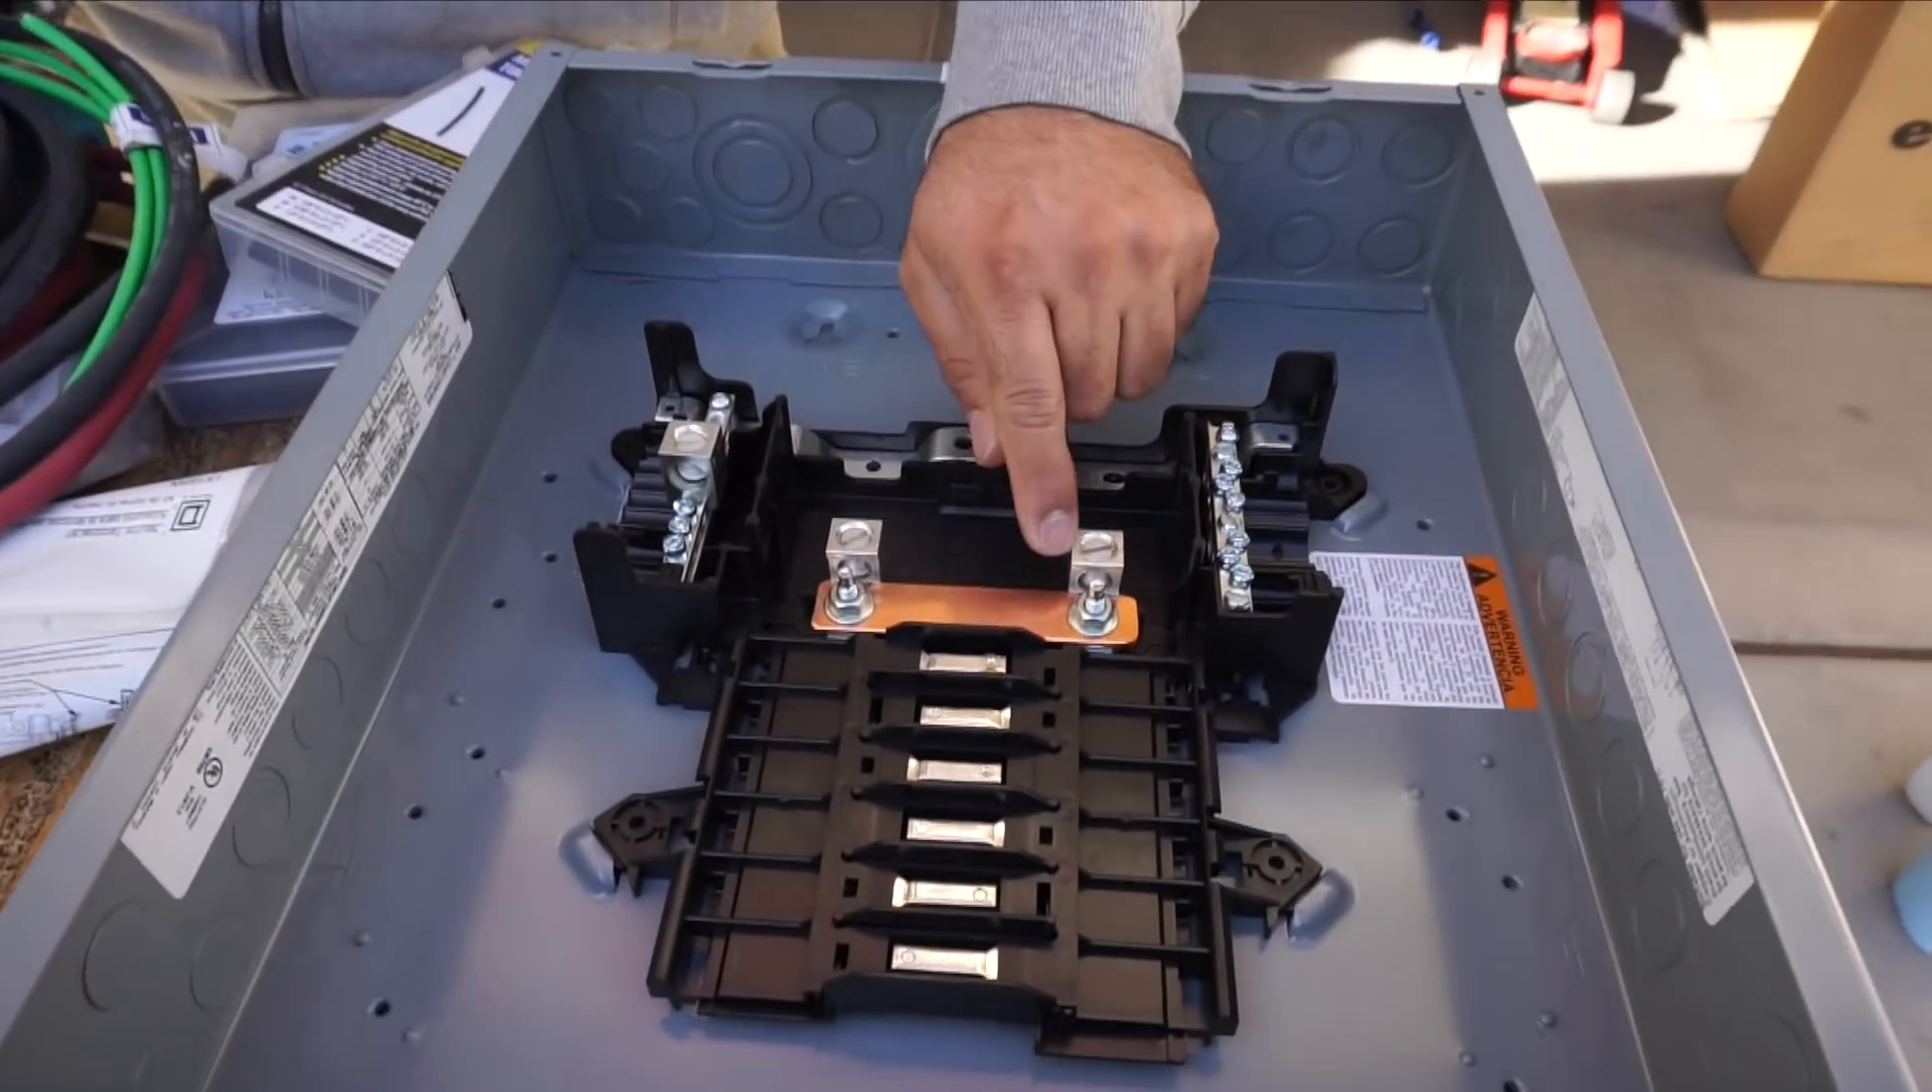We modified this box just real slightly here by putting in this copper bus bar between the two legs.